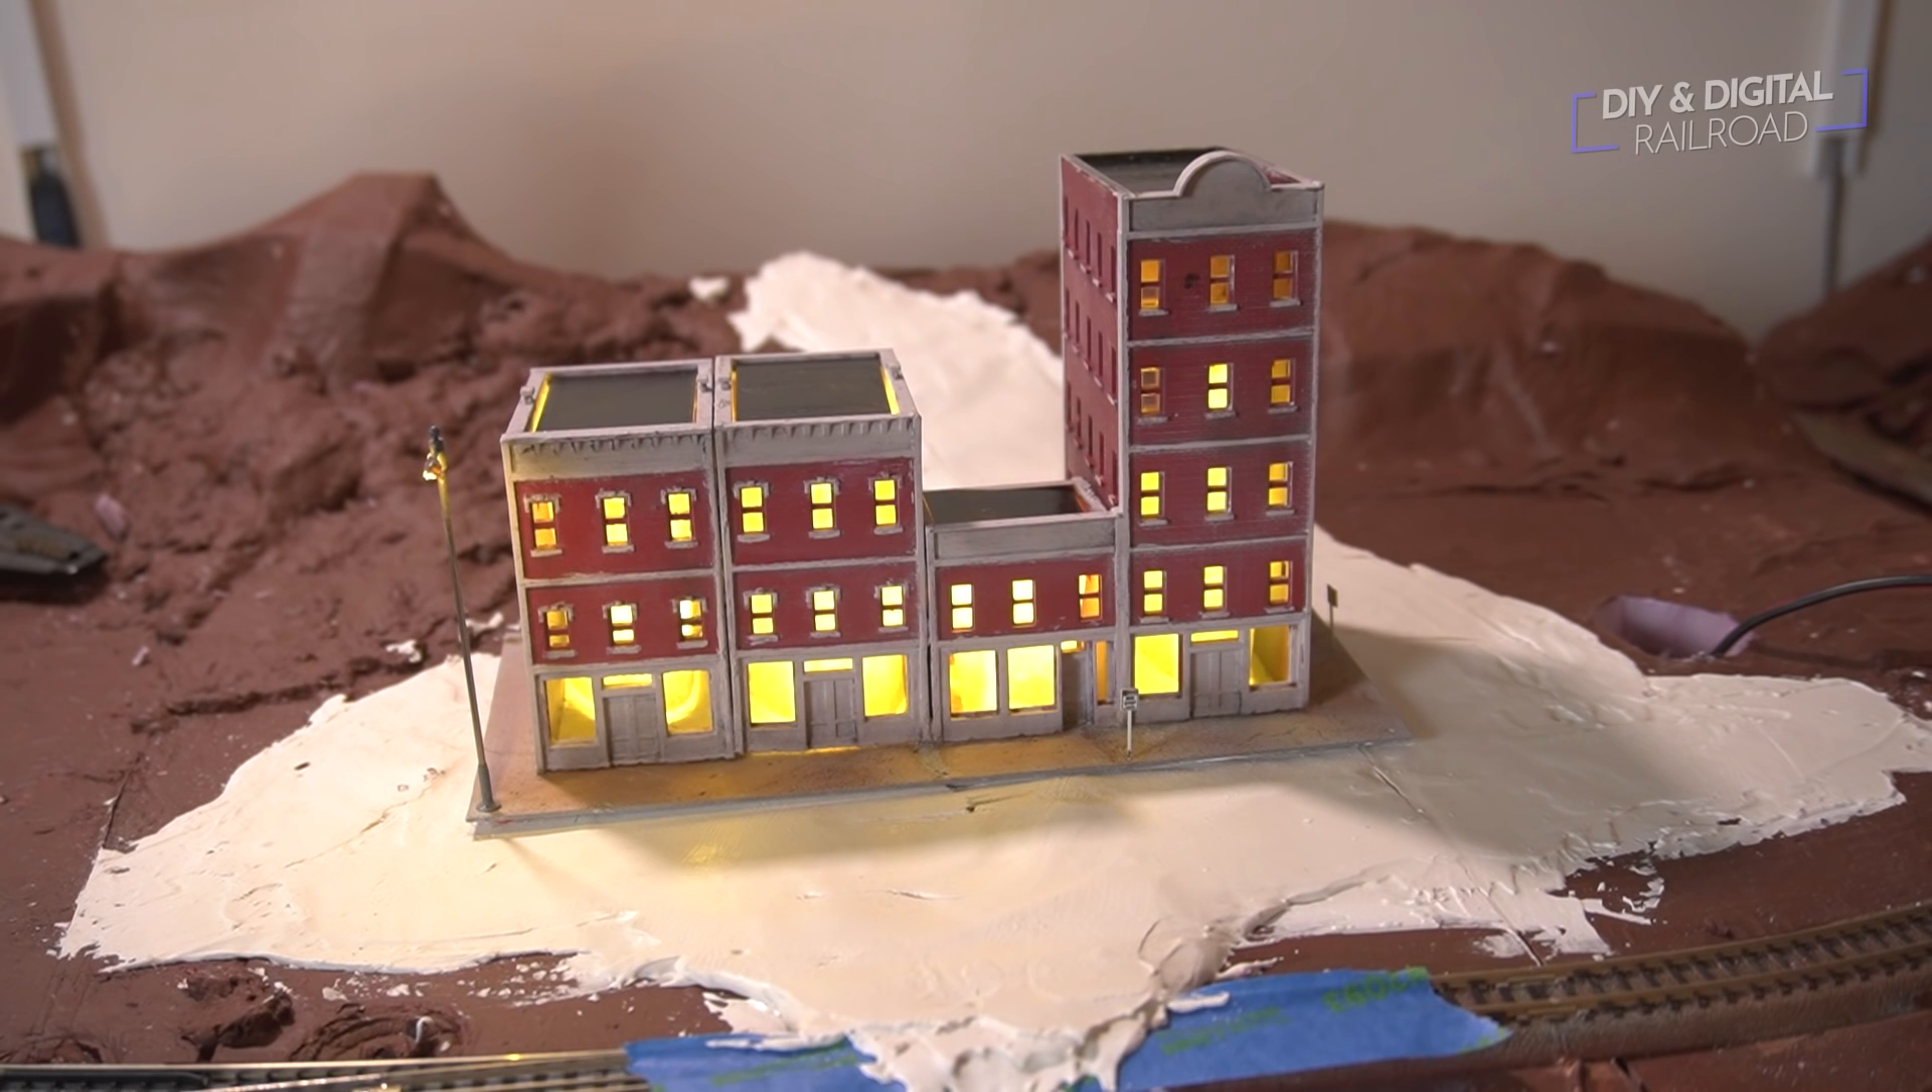And that is there is some slight light leakage from little gaps on the roof.